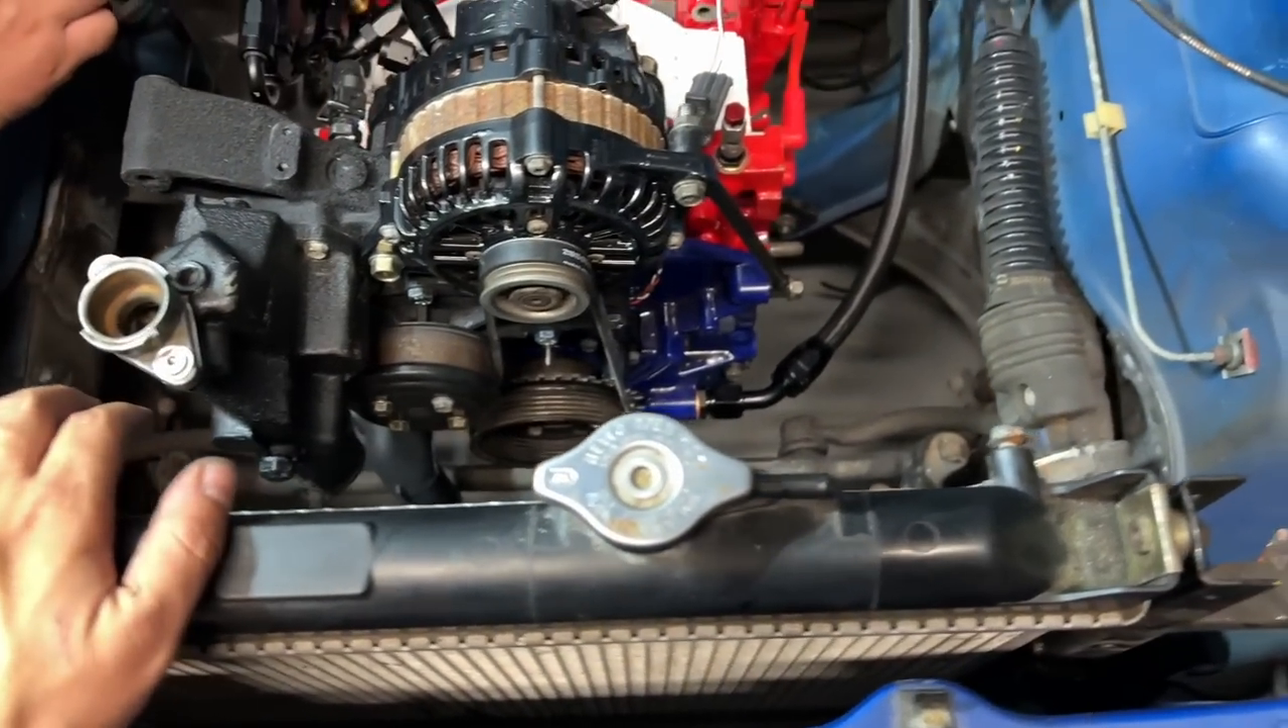We don't have any of the coolant lines yet, actually, though.